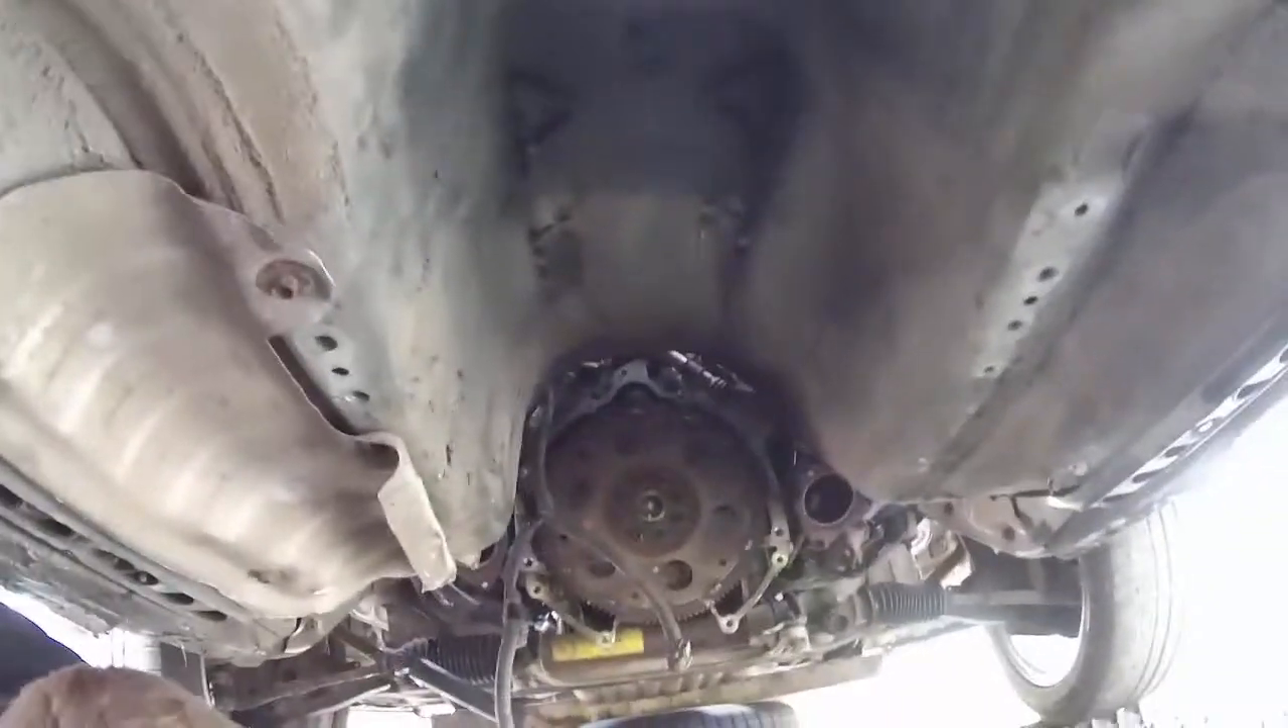Gearbox is out, right pull the jack out and there we have one very large gear box shaped hole in the bottom of an LS 400, after much struggle later.